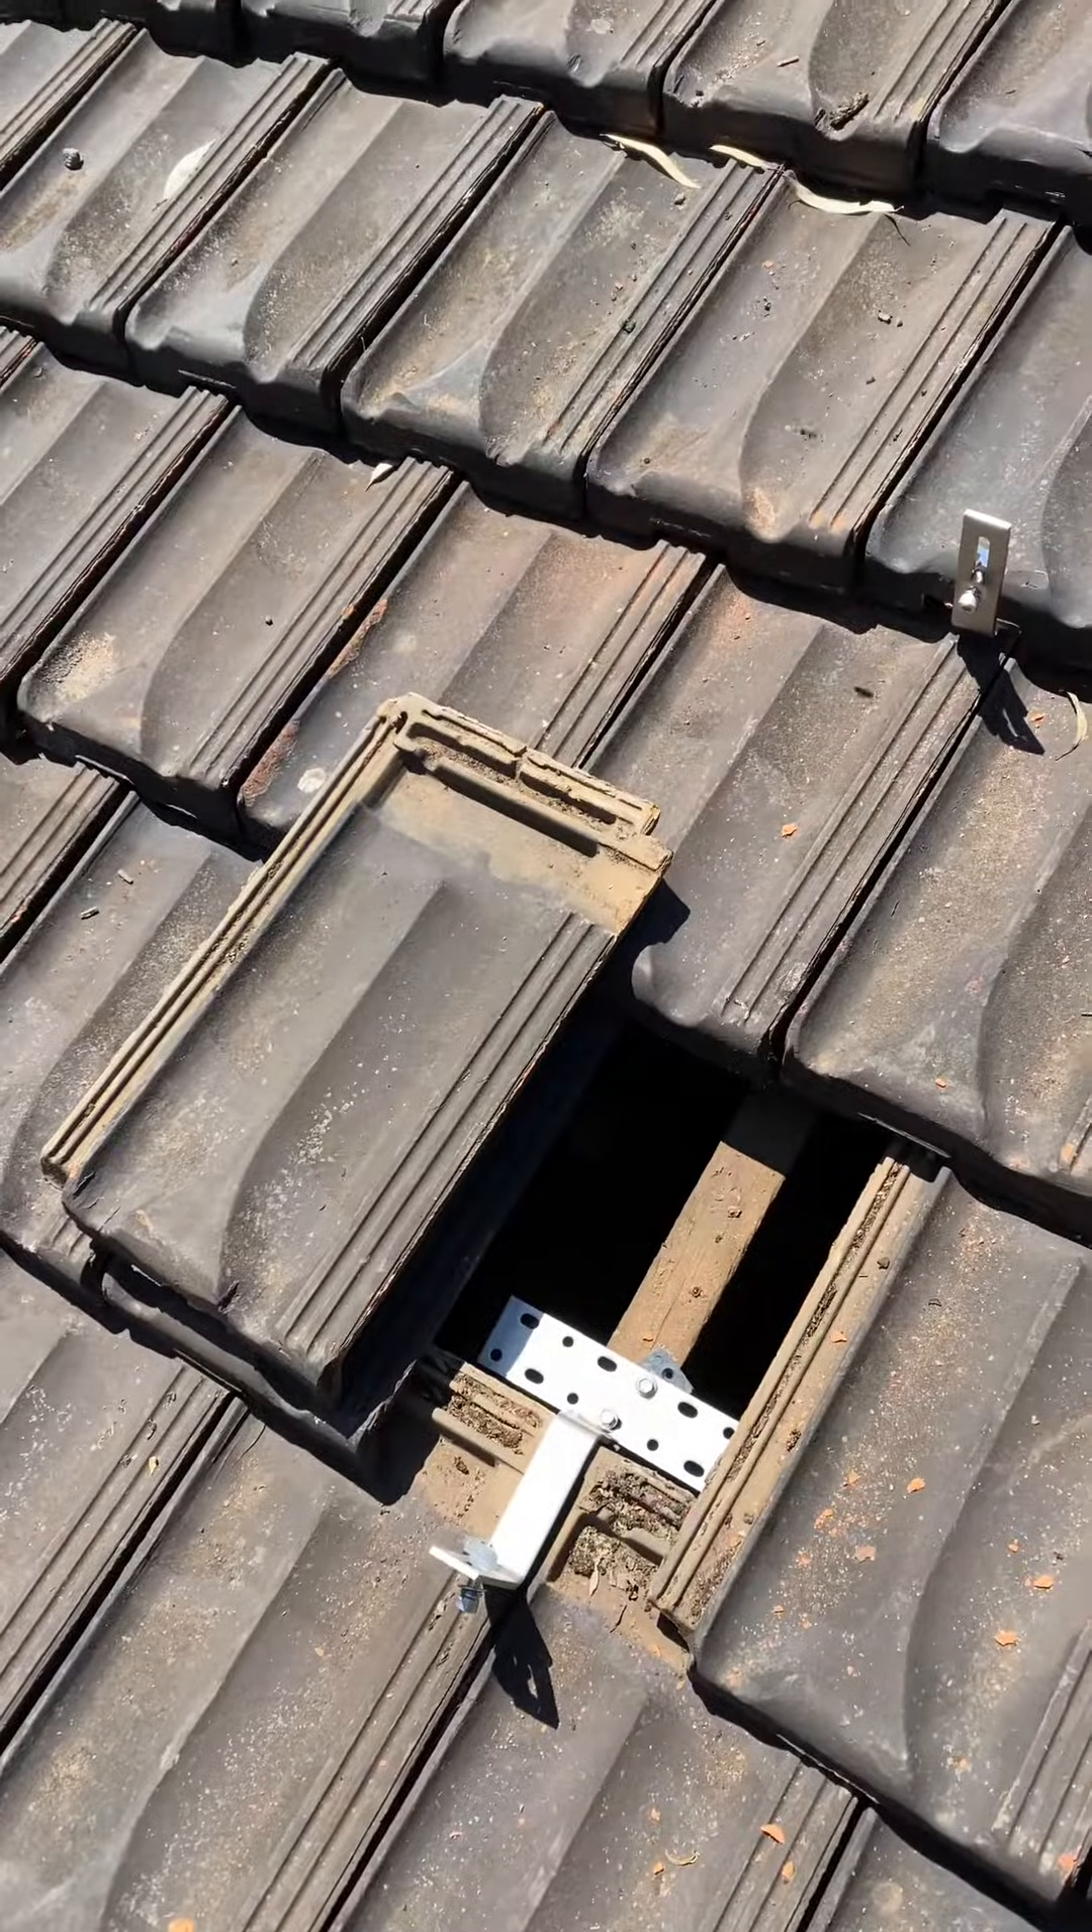I've left this tile off so I can show you.